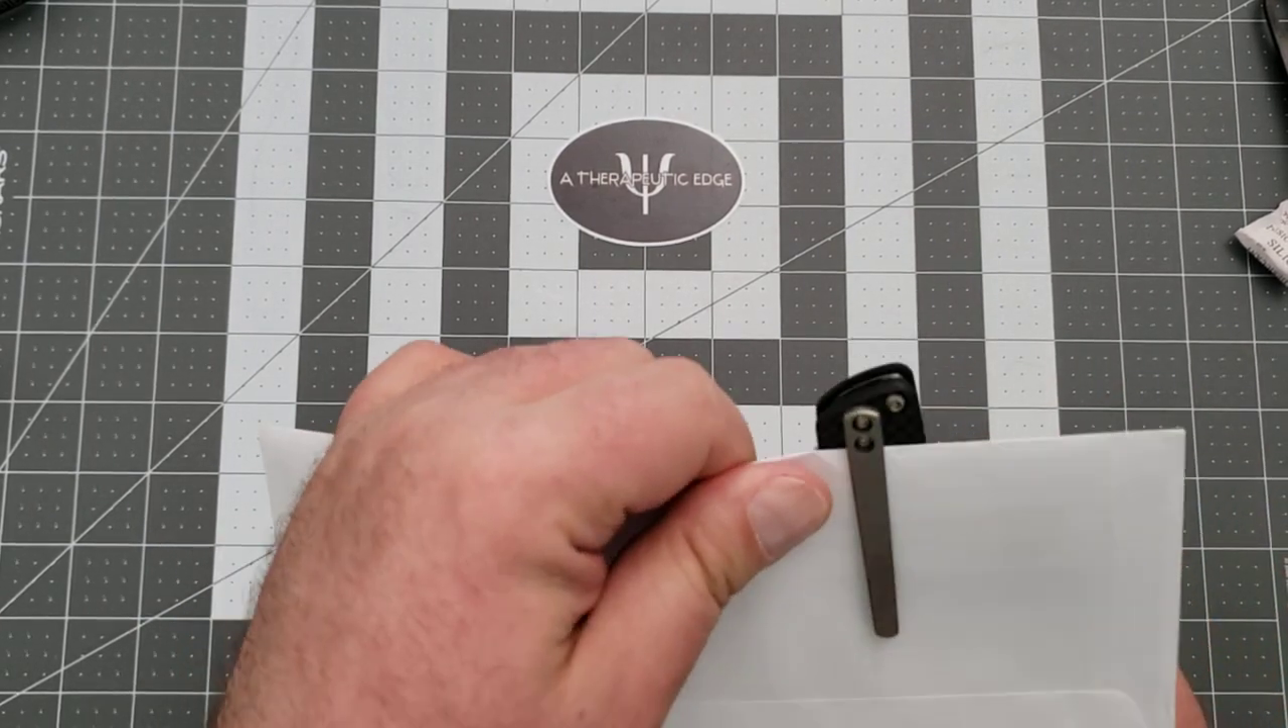As you can see, there's a little bit of knife sticking out. But, it's not bad.